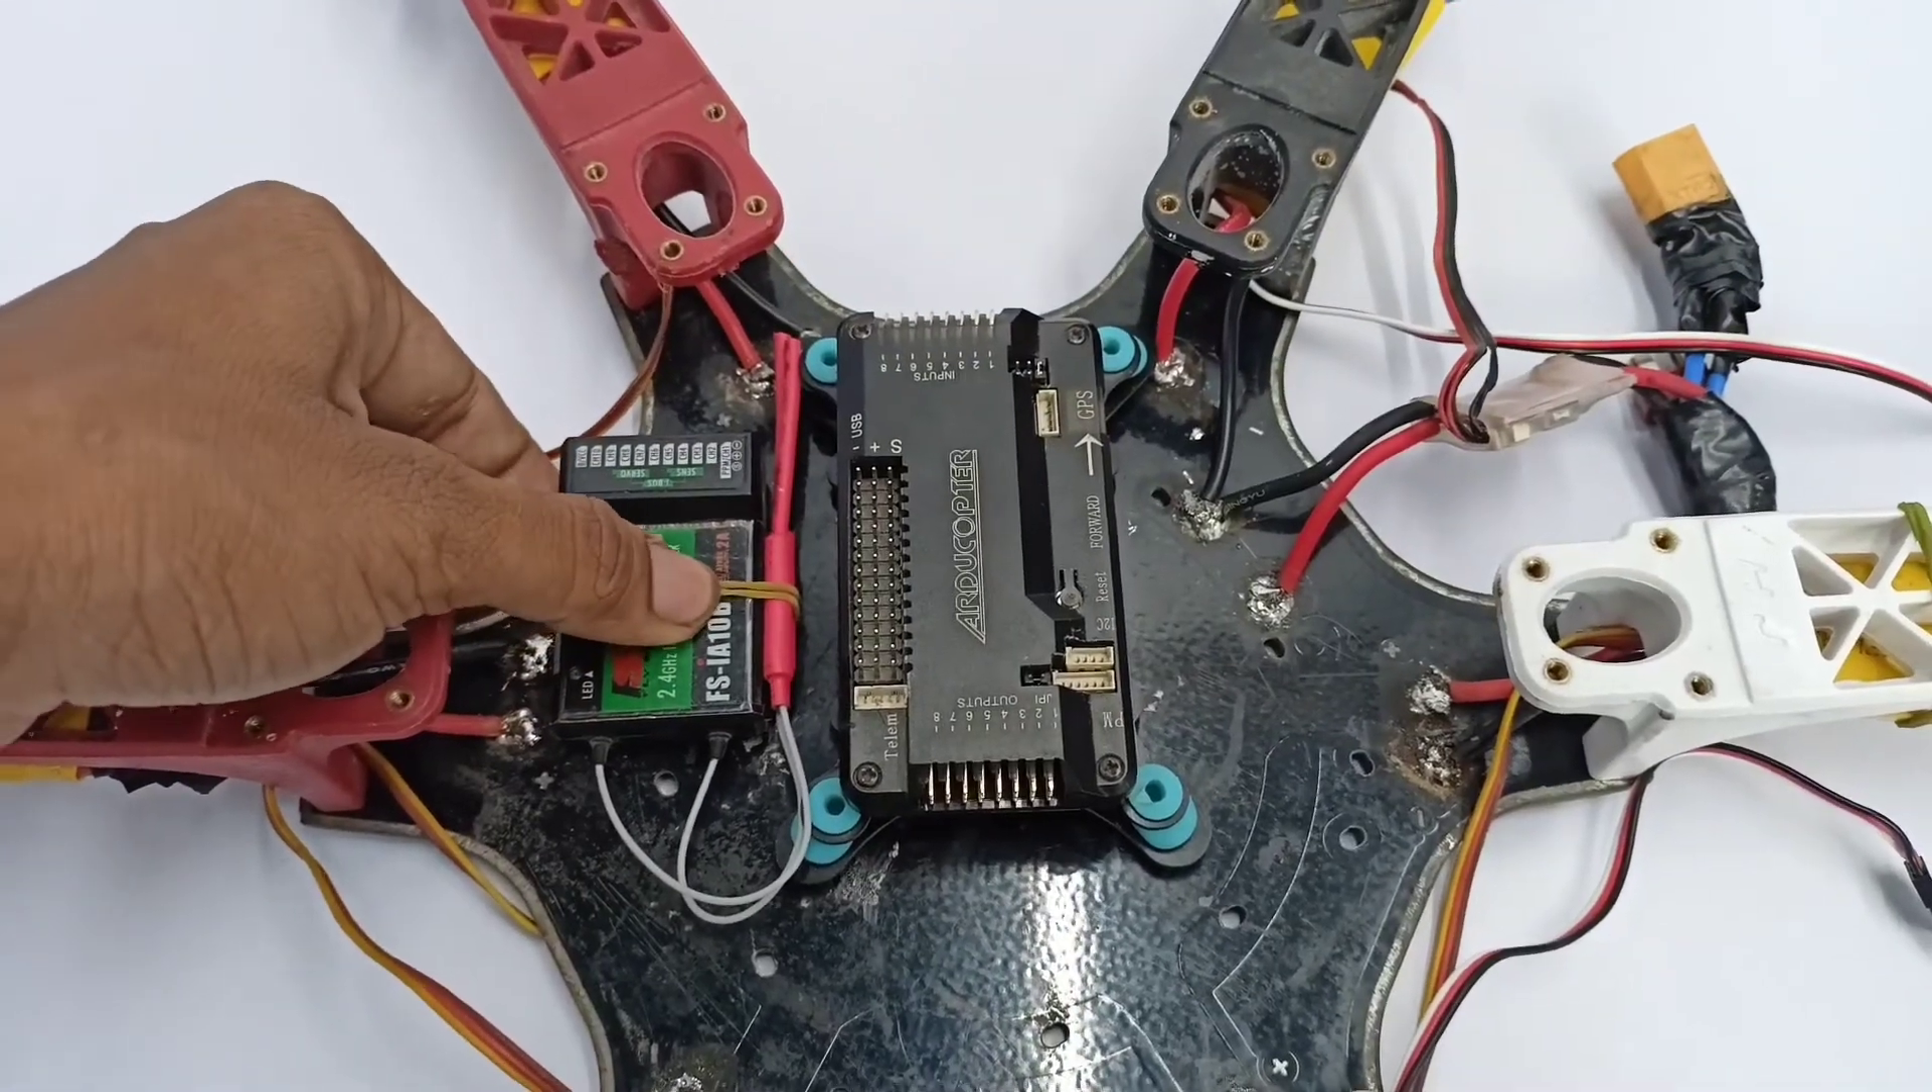इस flight controller को हमने लगाया anti-vibration pad के उपर।